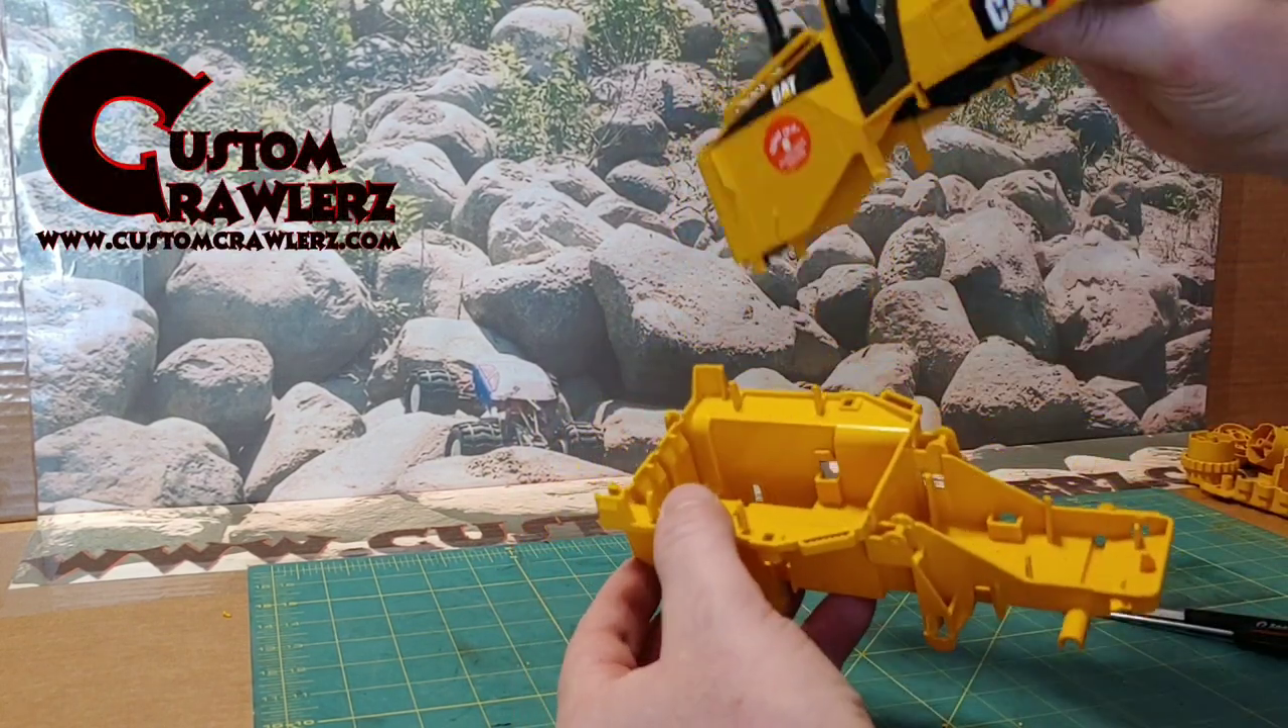And there, our lower shell and our upper shell are now all separated out.